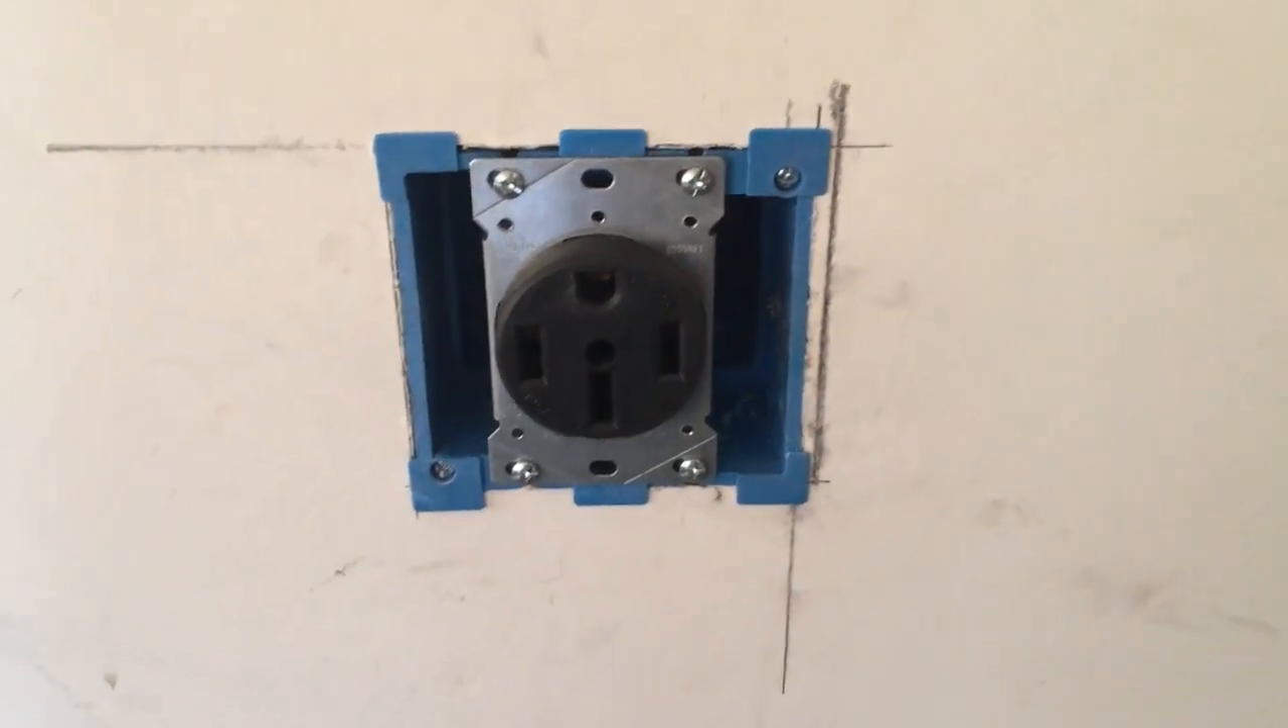Right so we've mounted our plug and really the only thing we have left to do is put our cover on.